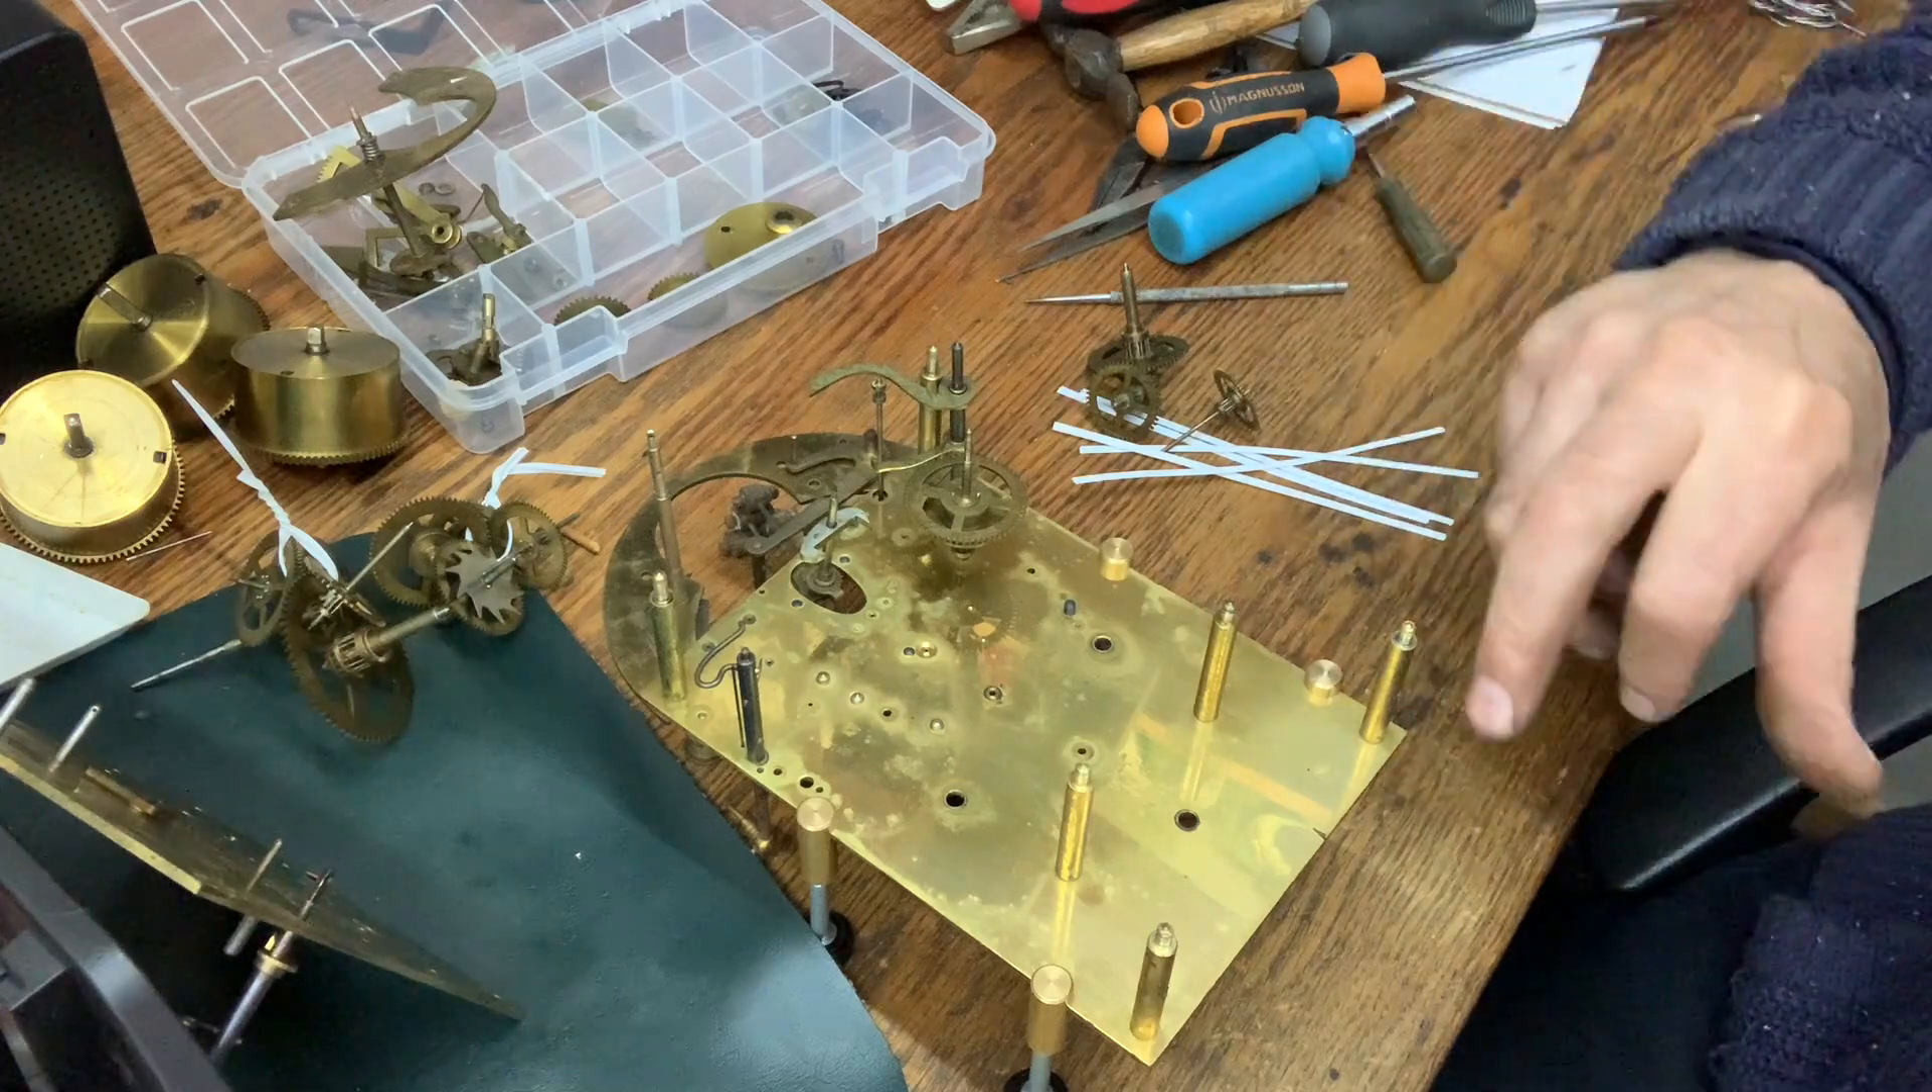Now obviously there's there's your clock movement pretty much stripped down.